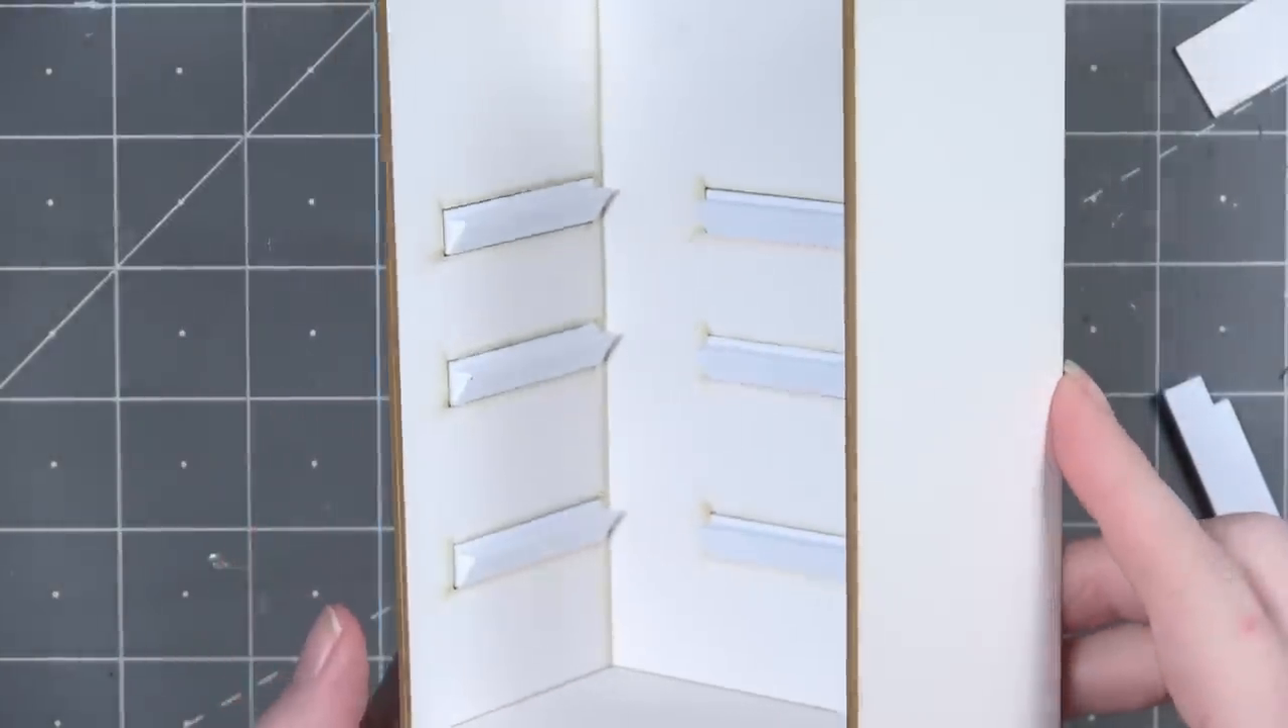It was very satisfying to see that the 3D printed shelf supports fit perfectly into the laser cut gaps in the wall.